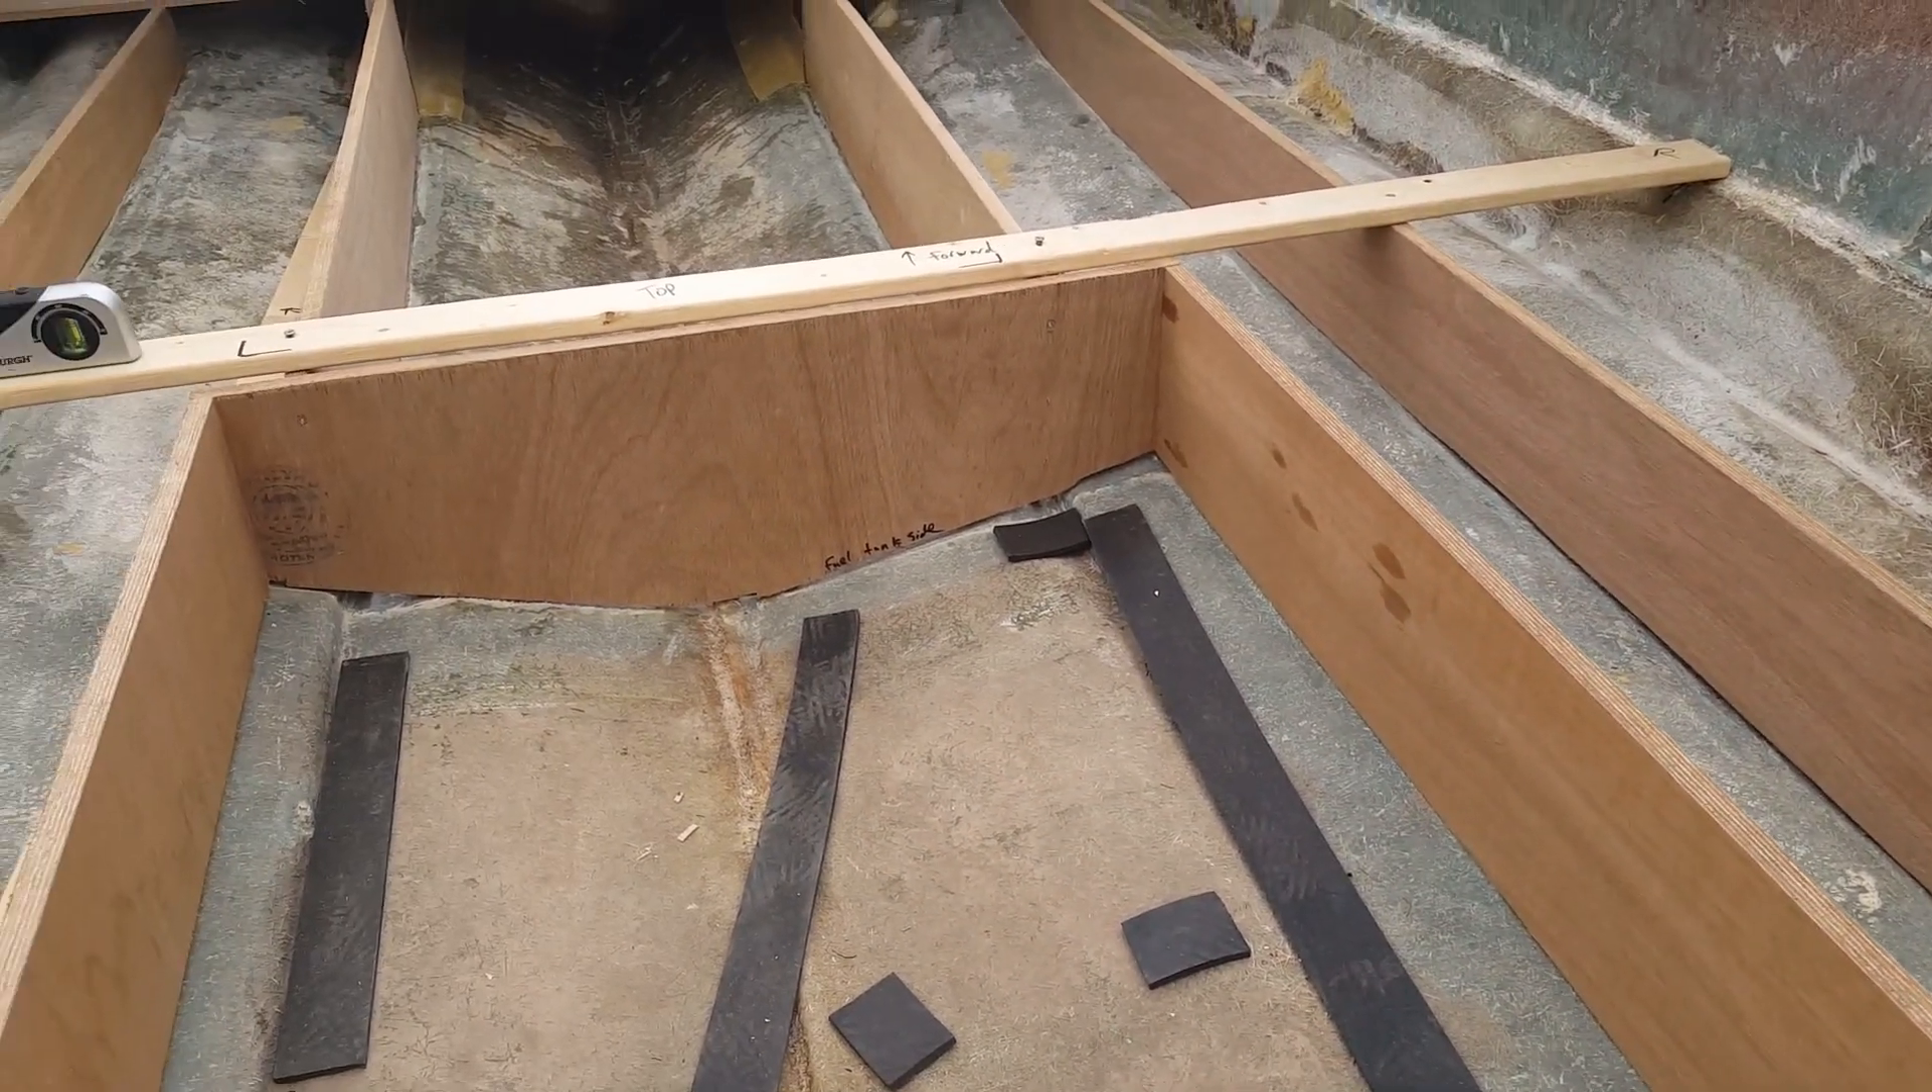So as you can see we got all the stringers in here.